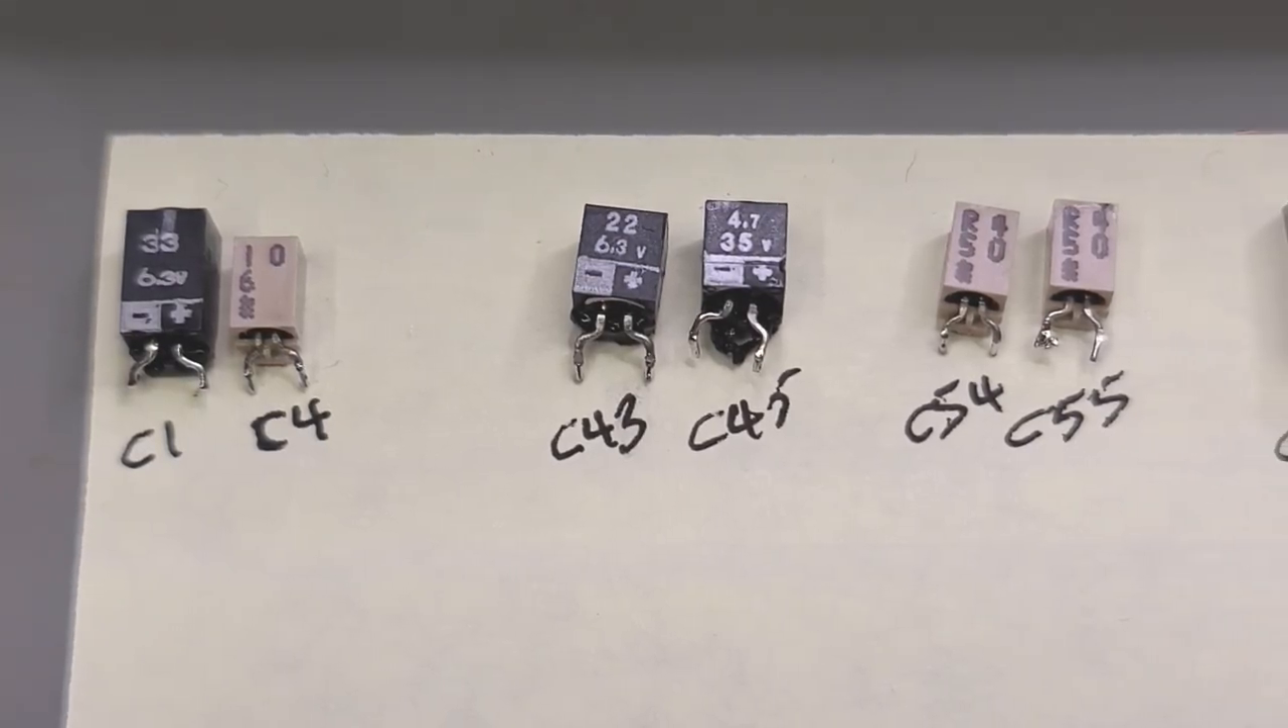Here I've laid out all the capacitors that I have removed.